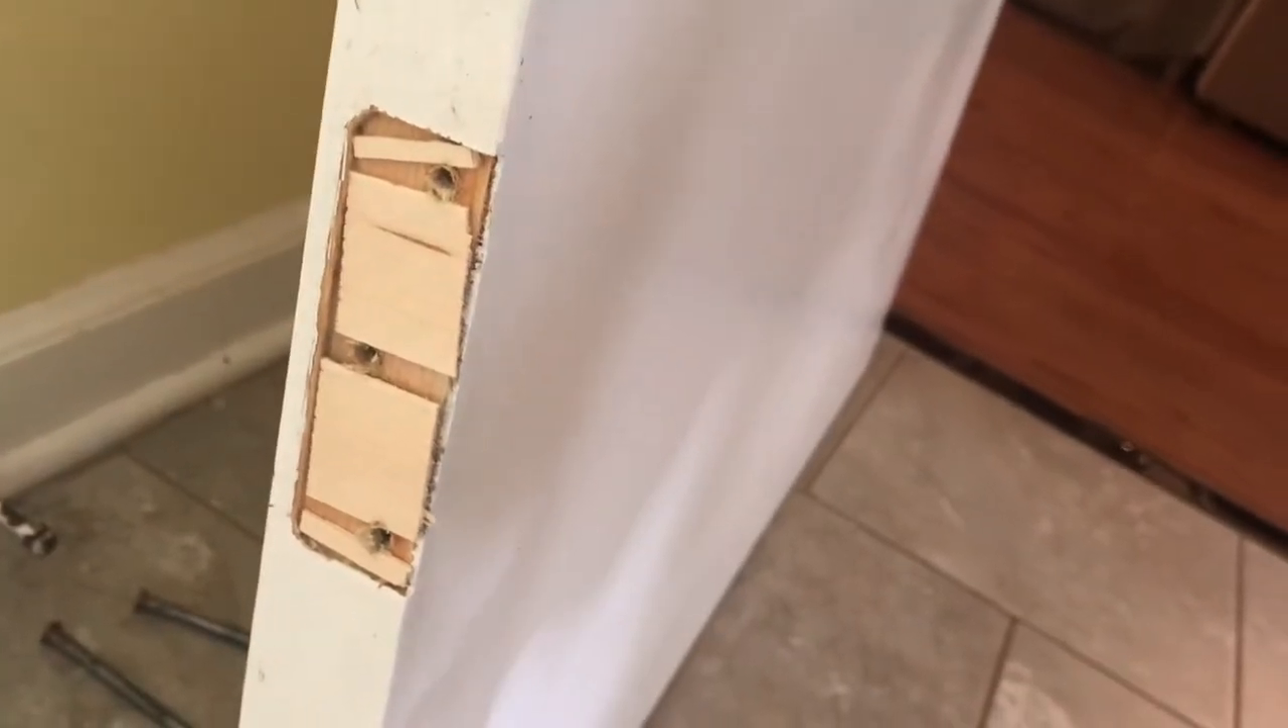Here are my shims in place. I just kind of cut them to fit.